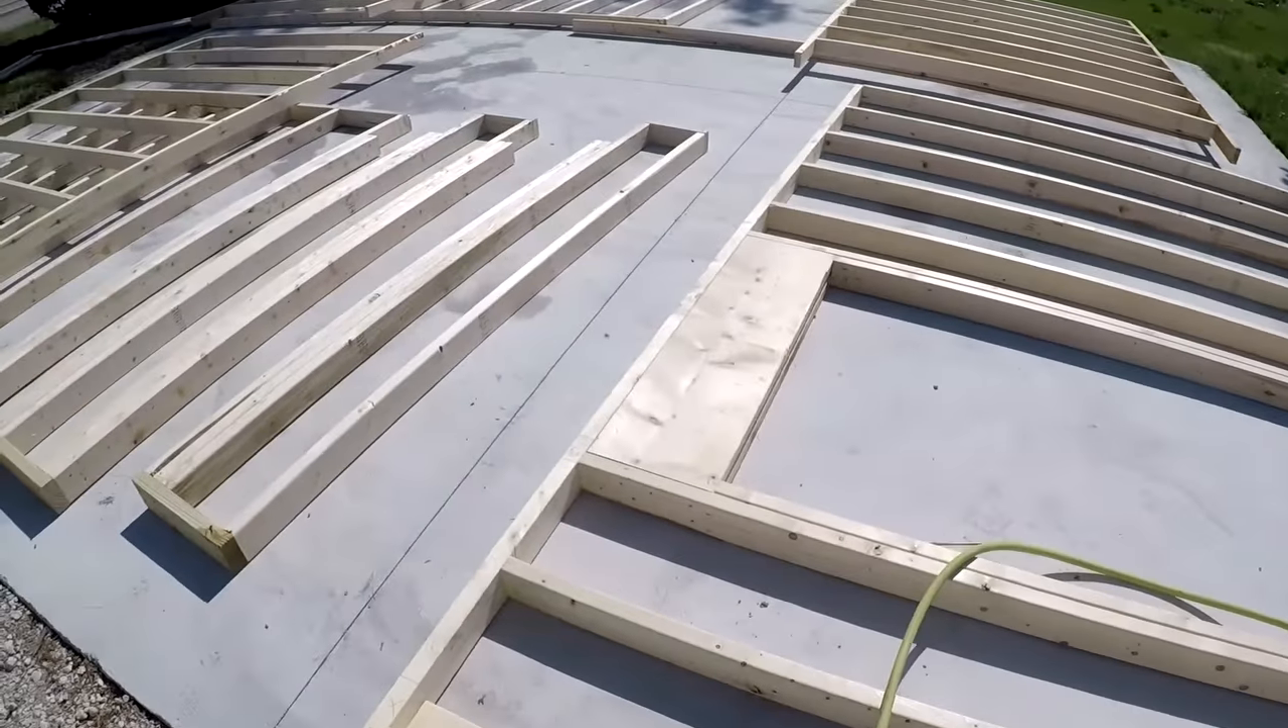All right all my walls are assembled.